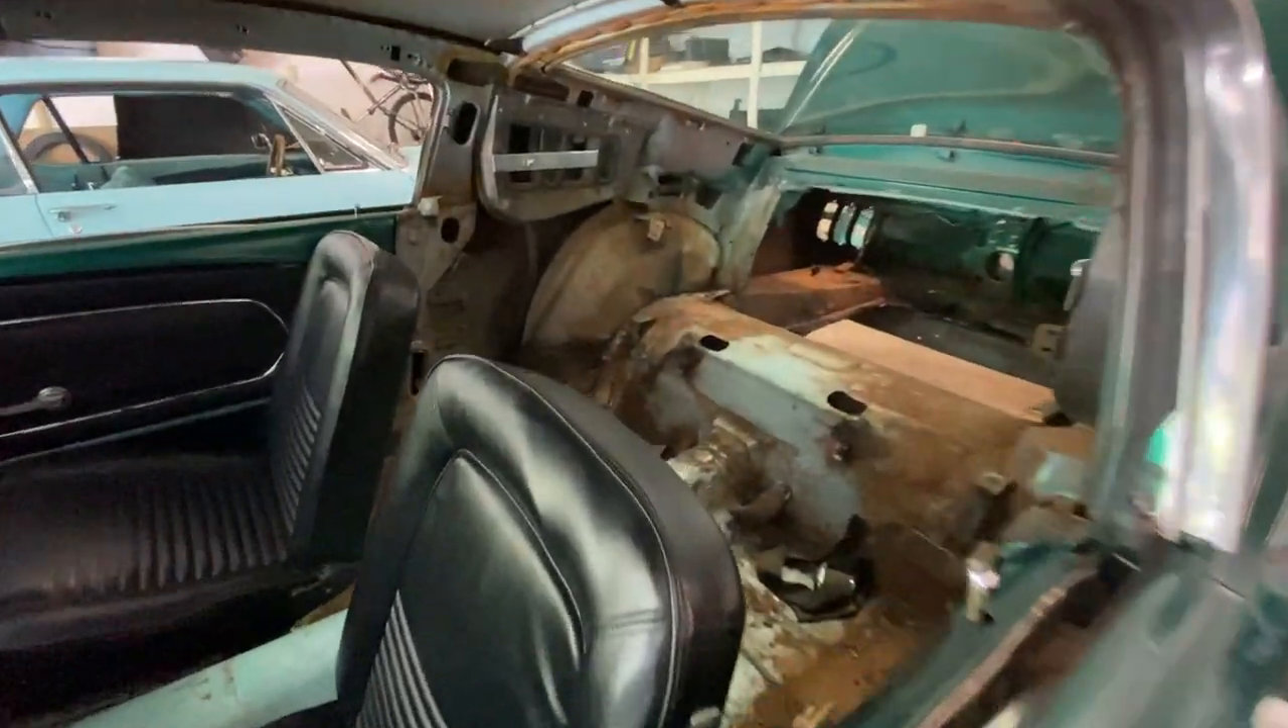I've got a lot of the interior out already, in the back anyway.